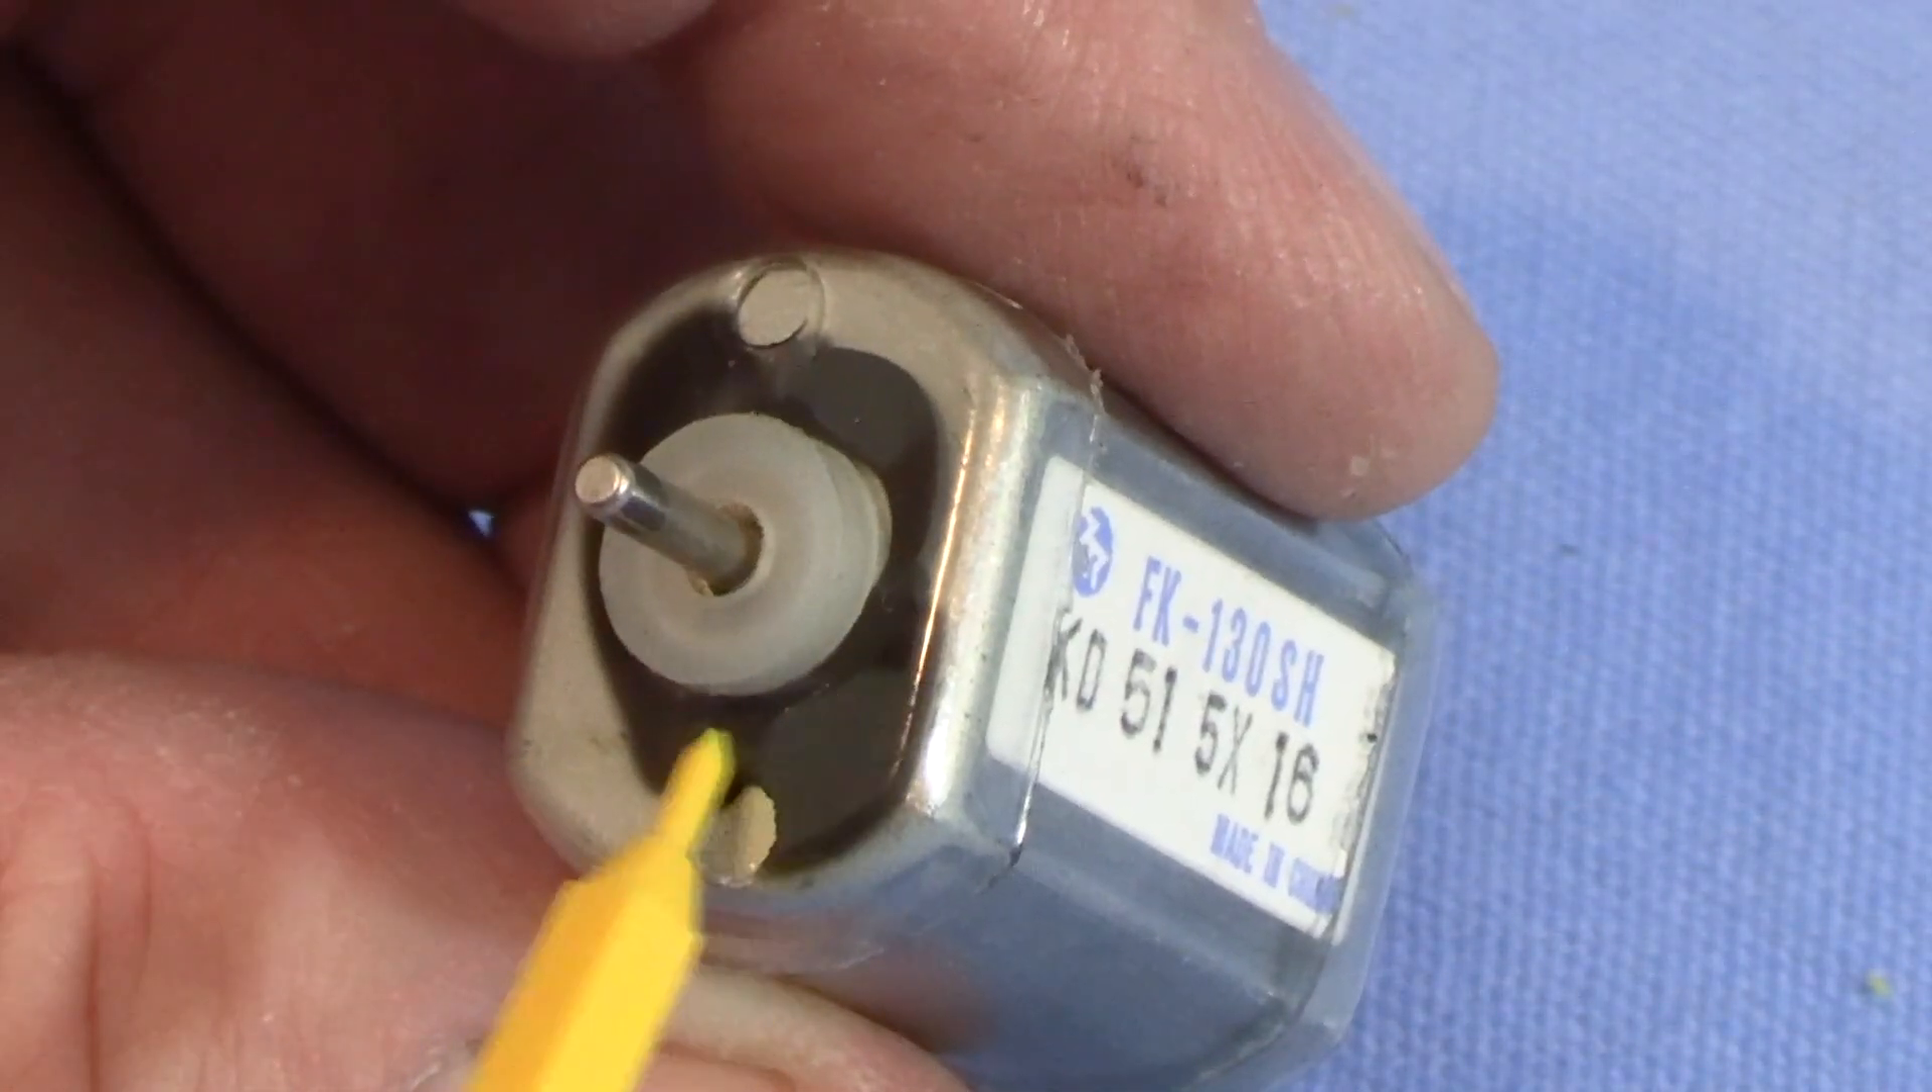So this is the new motor. I've put the plastic on it.